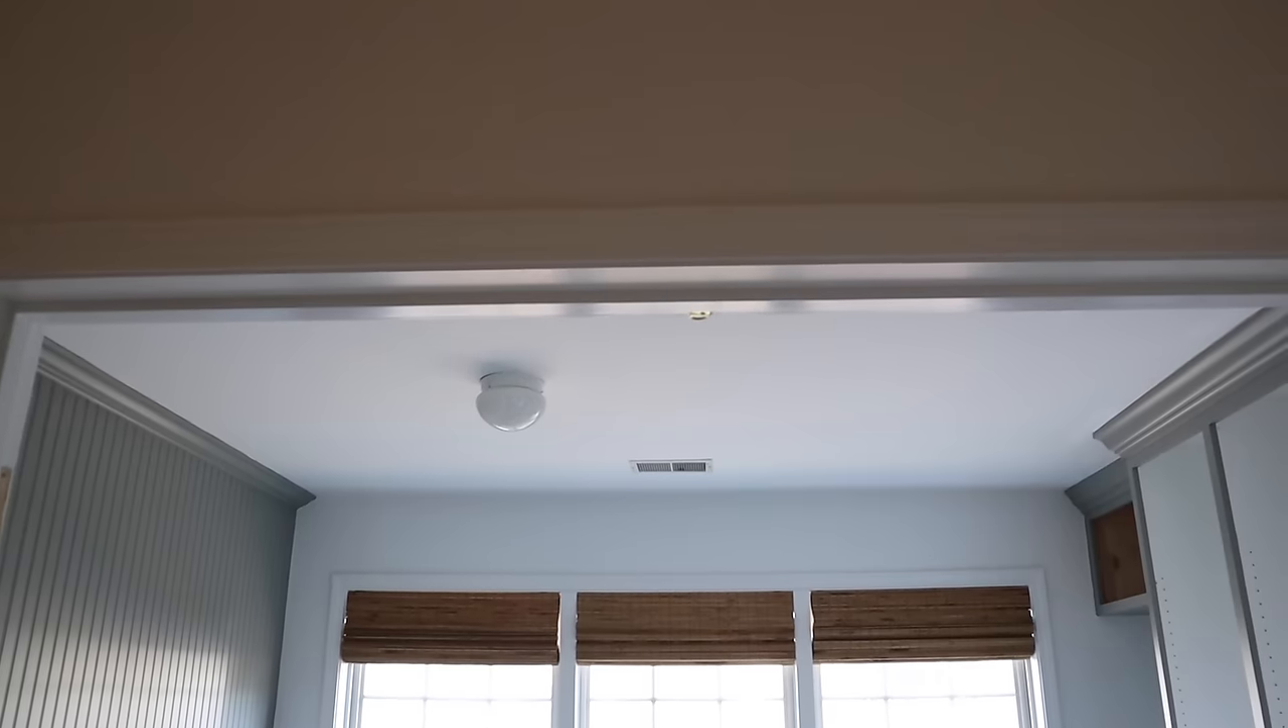When we built the wall the light was no longer centered in the room.